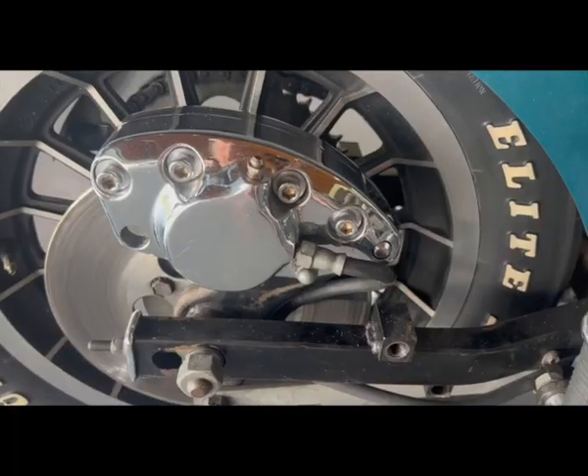Tighten all your bolts down and boom, you got your rear caliper back on your rotor.